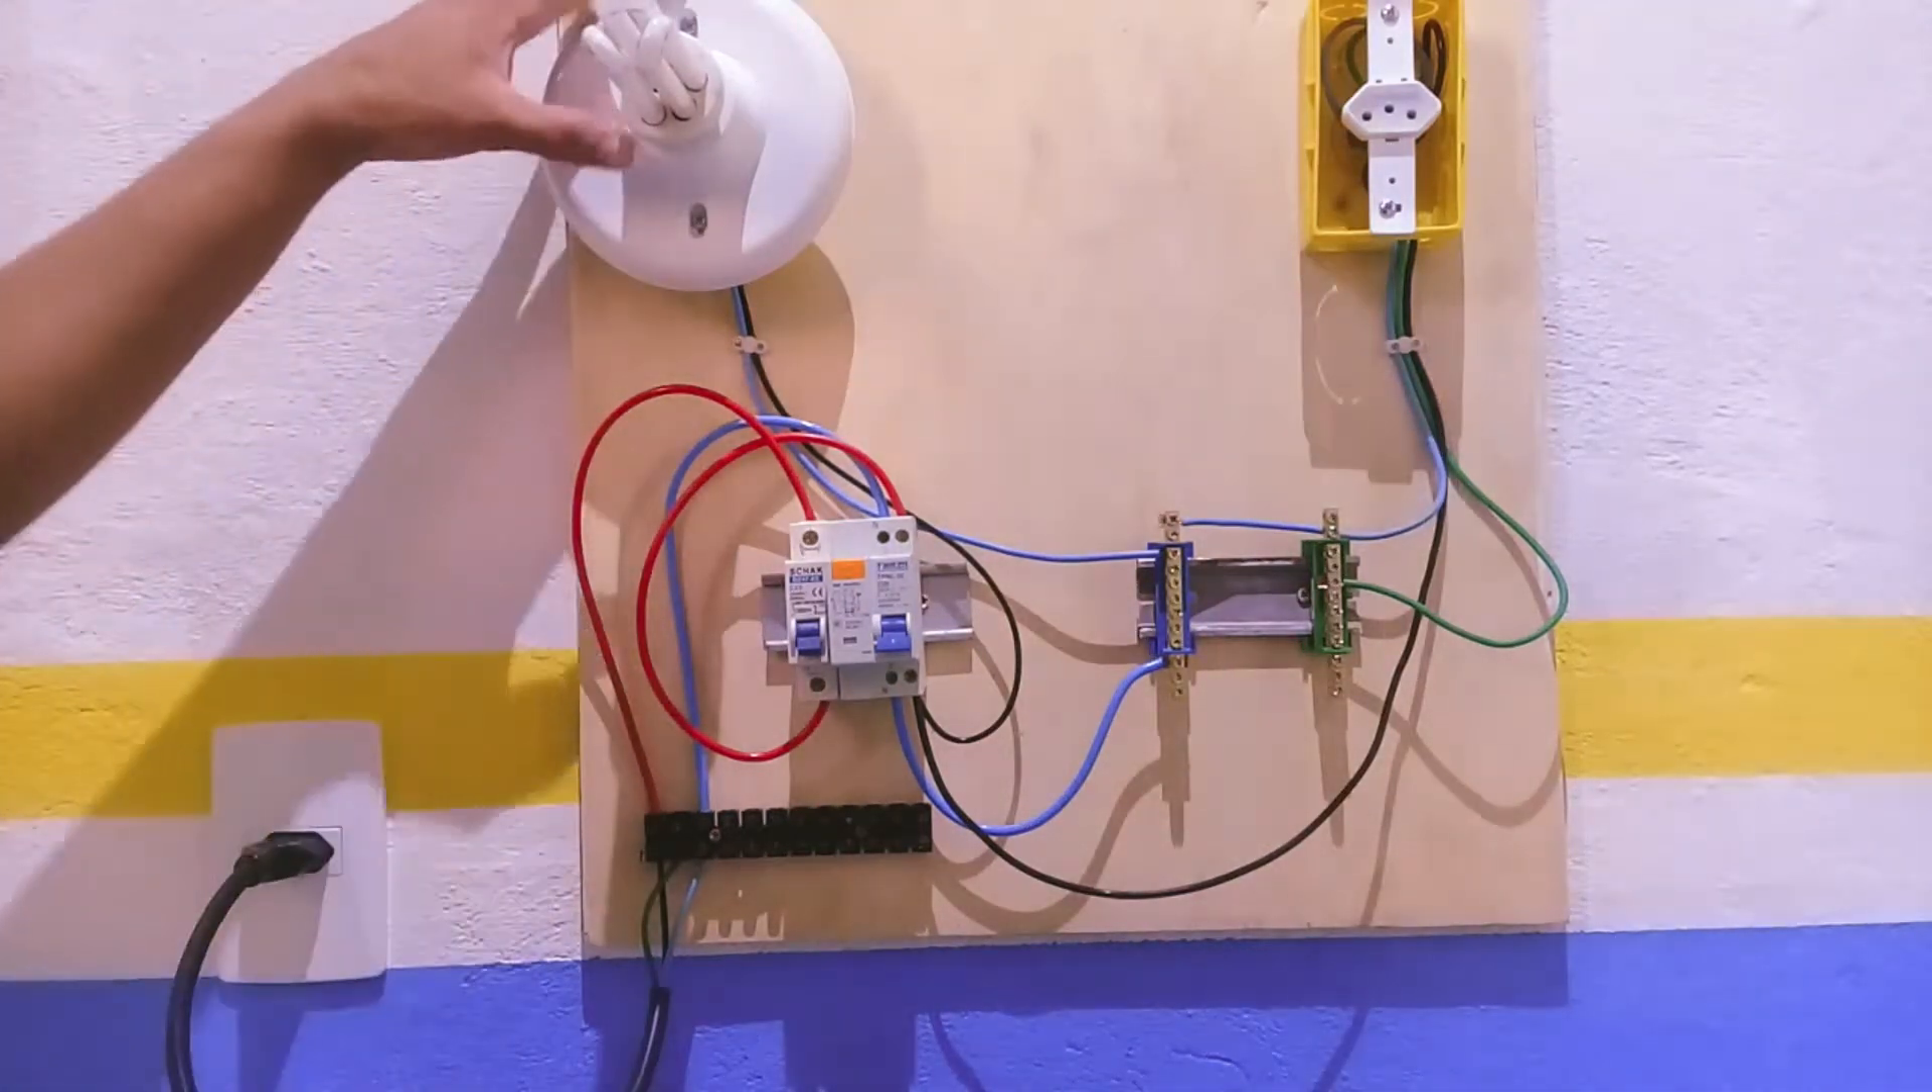Coloquei a lâmpada e já instalei a tomada para não ficar muito demorado, né?